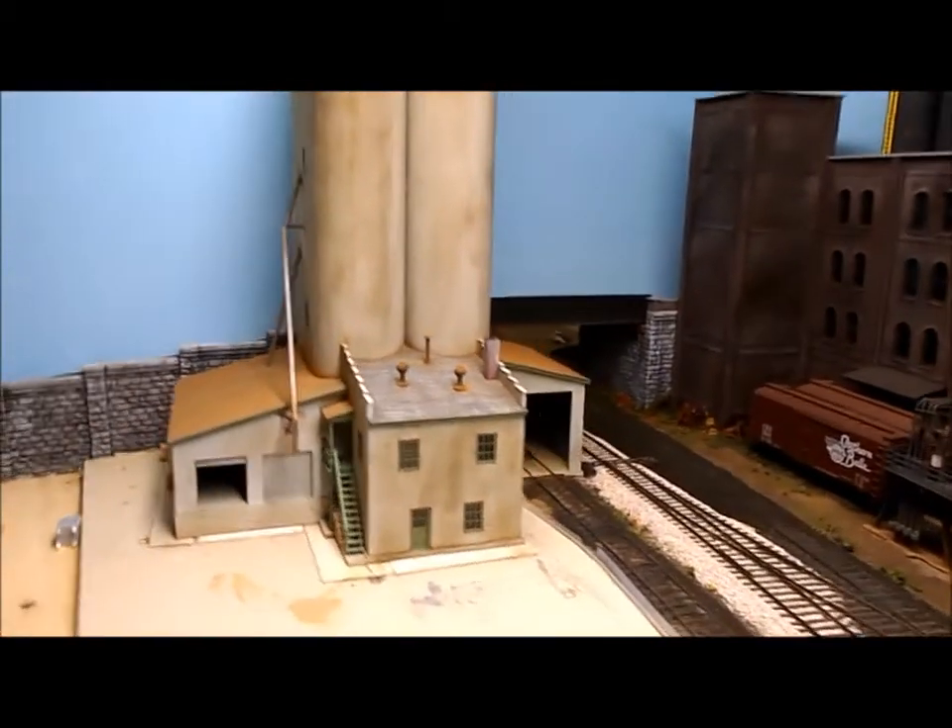Well the structure is back on the layout now I installed all the doors and windows.